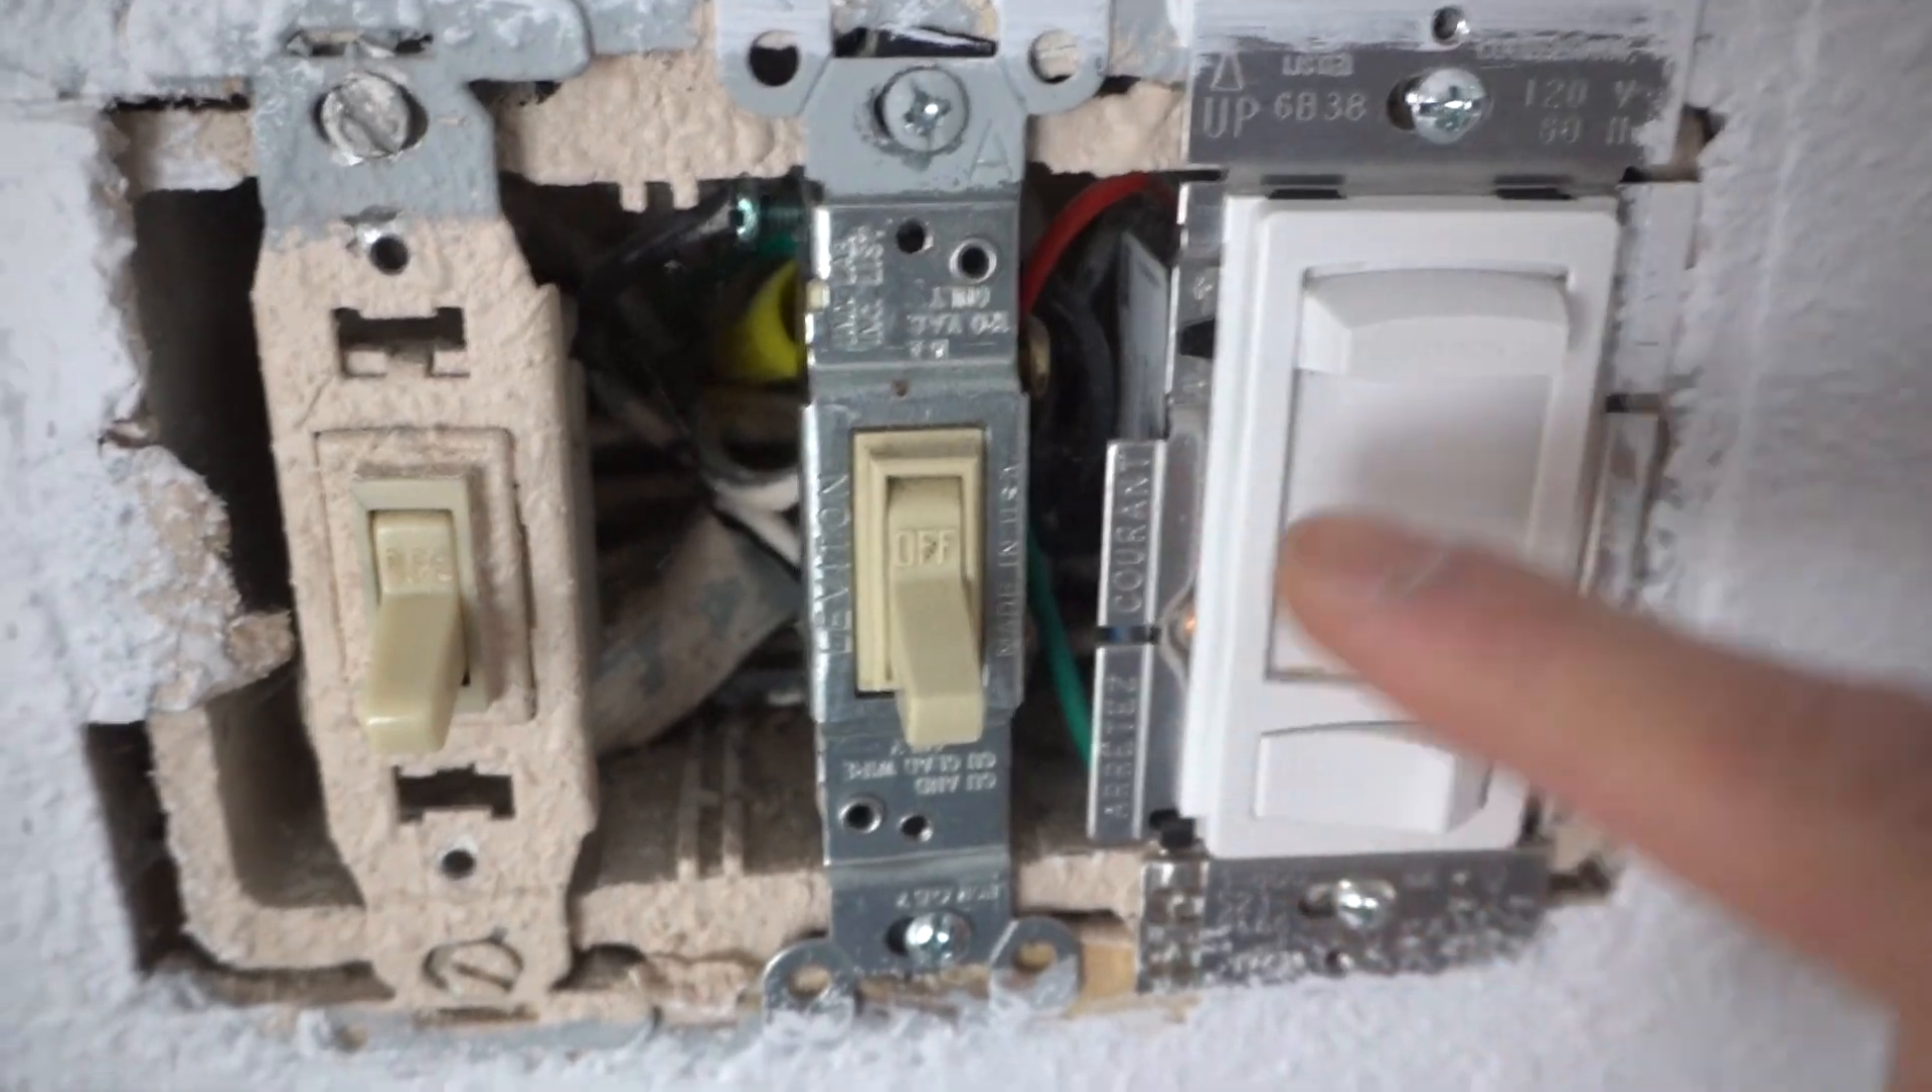As you can see, there are three switches that's already installed onto this 3-gang J-Box.